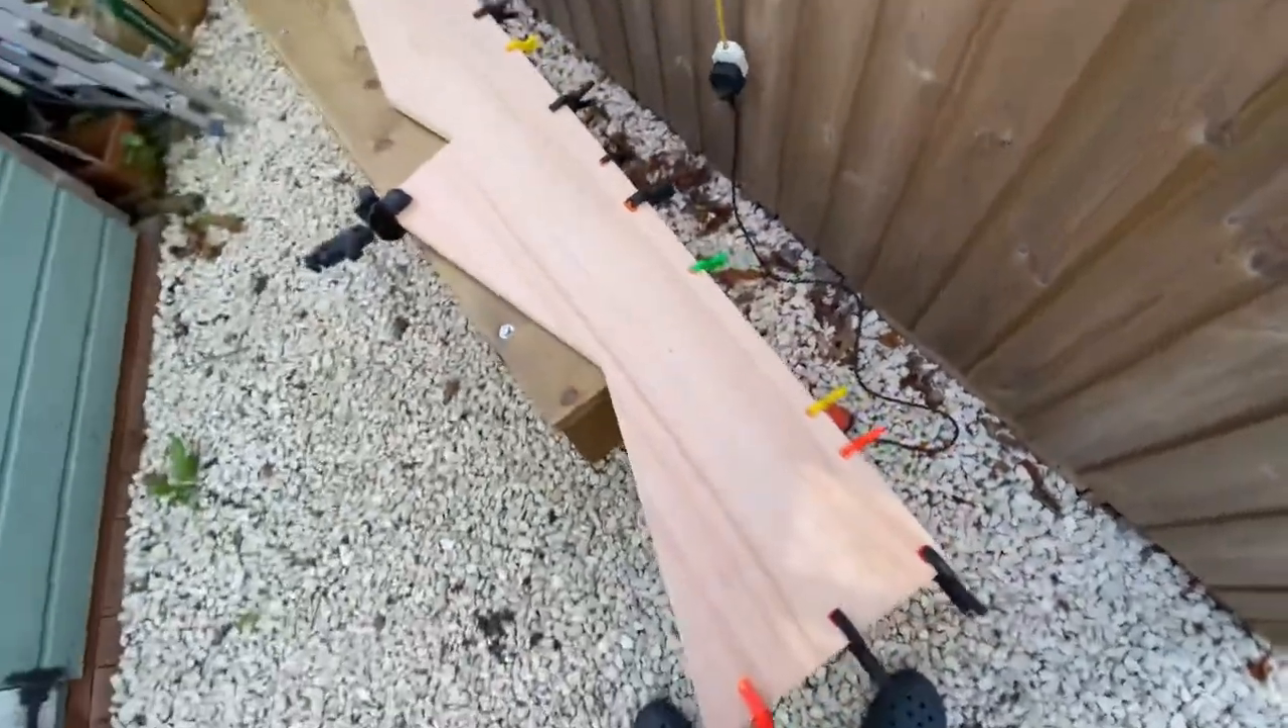That's both side panels clamped together.